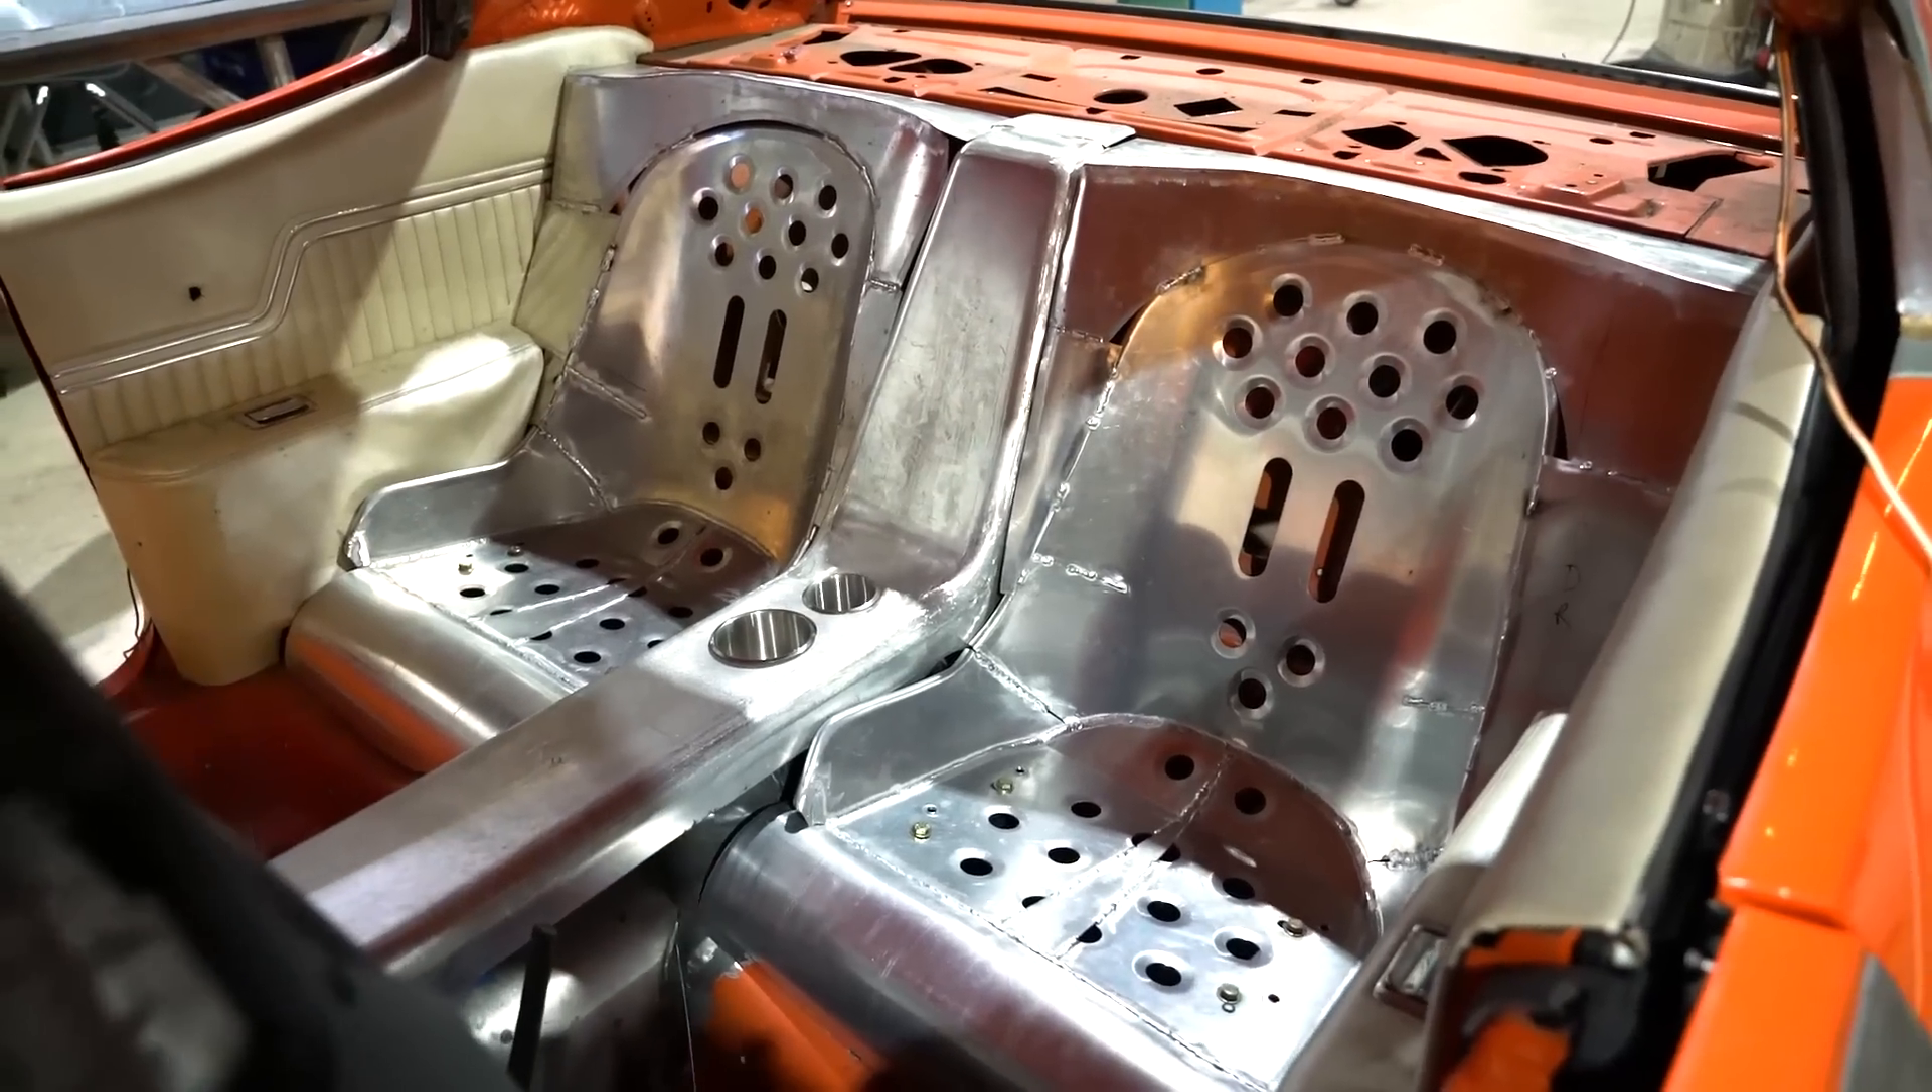So we got all of our seats back in with our extra baffling around them.